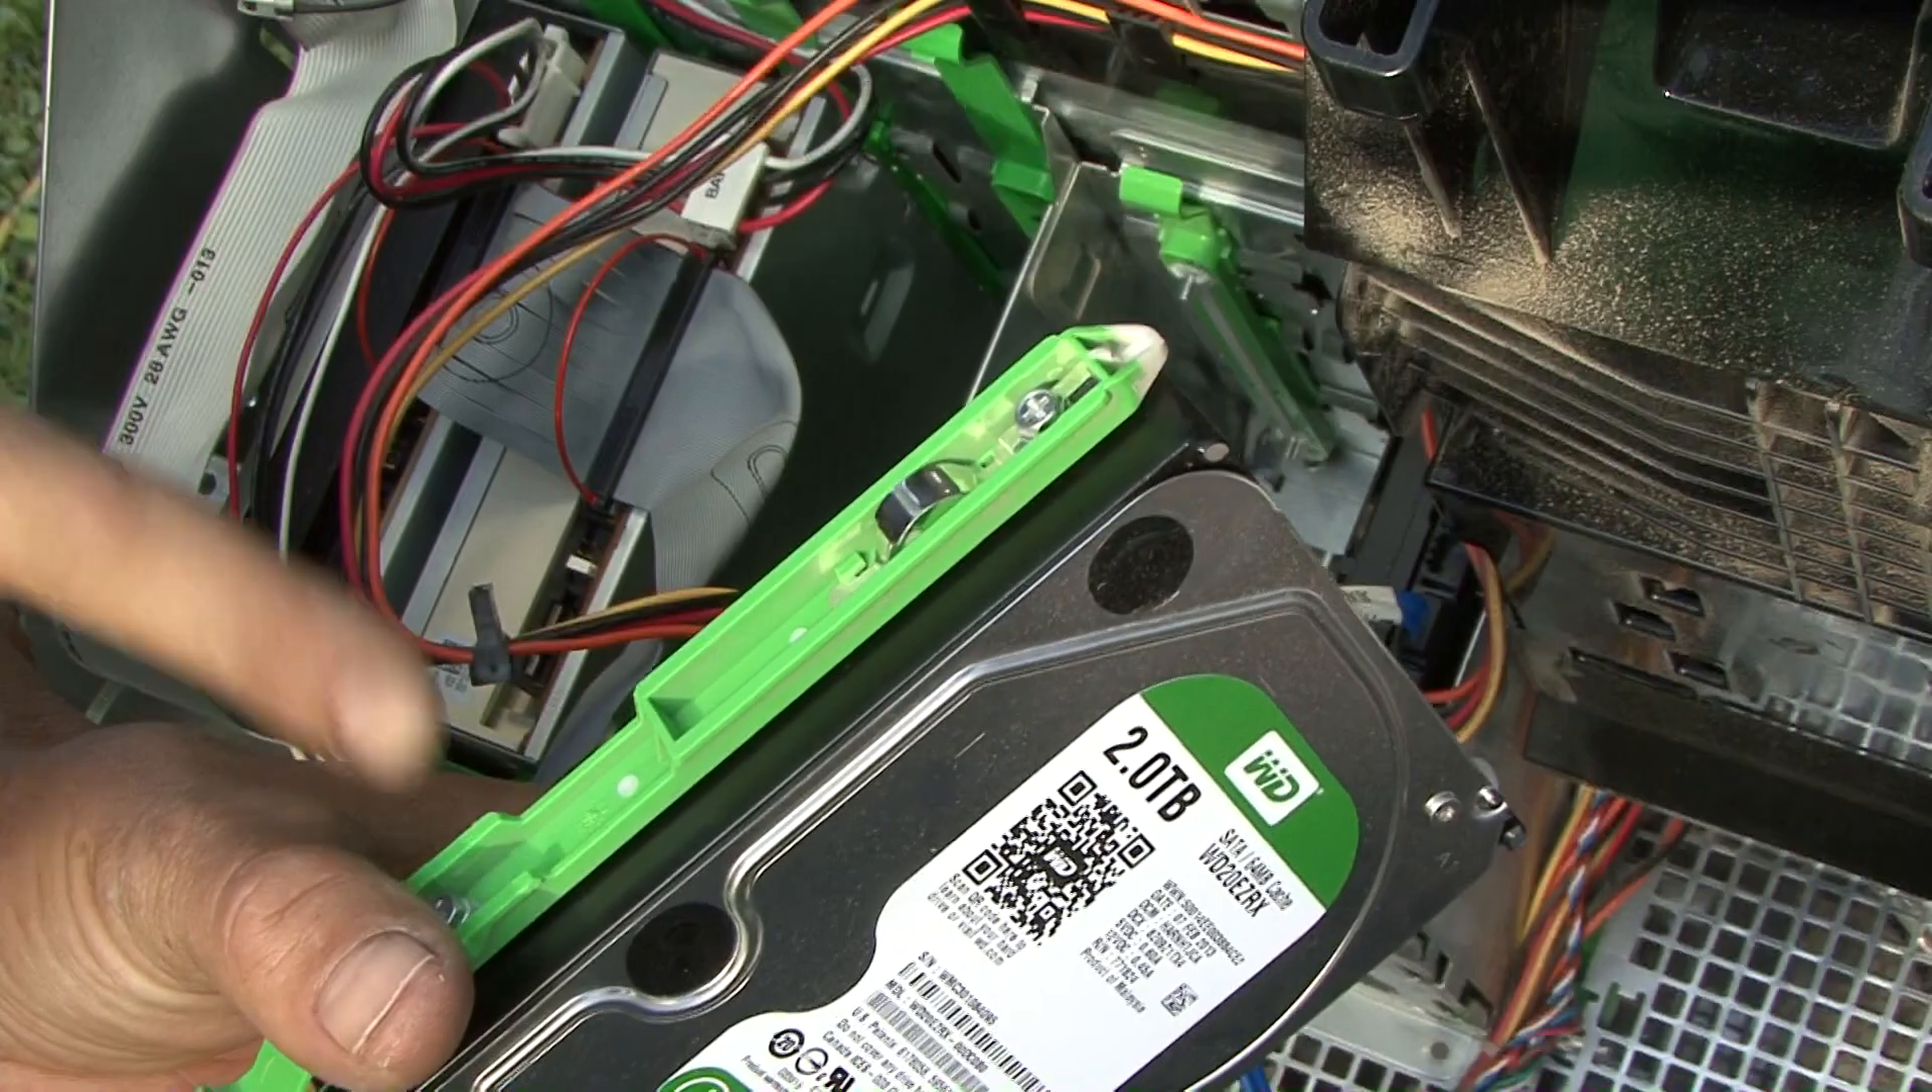I've already added in the little holder.